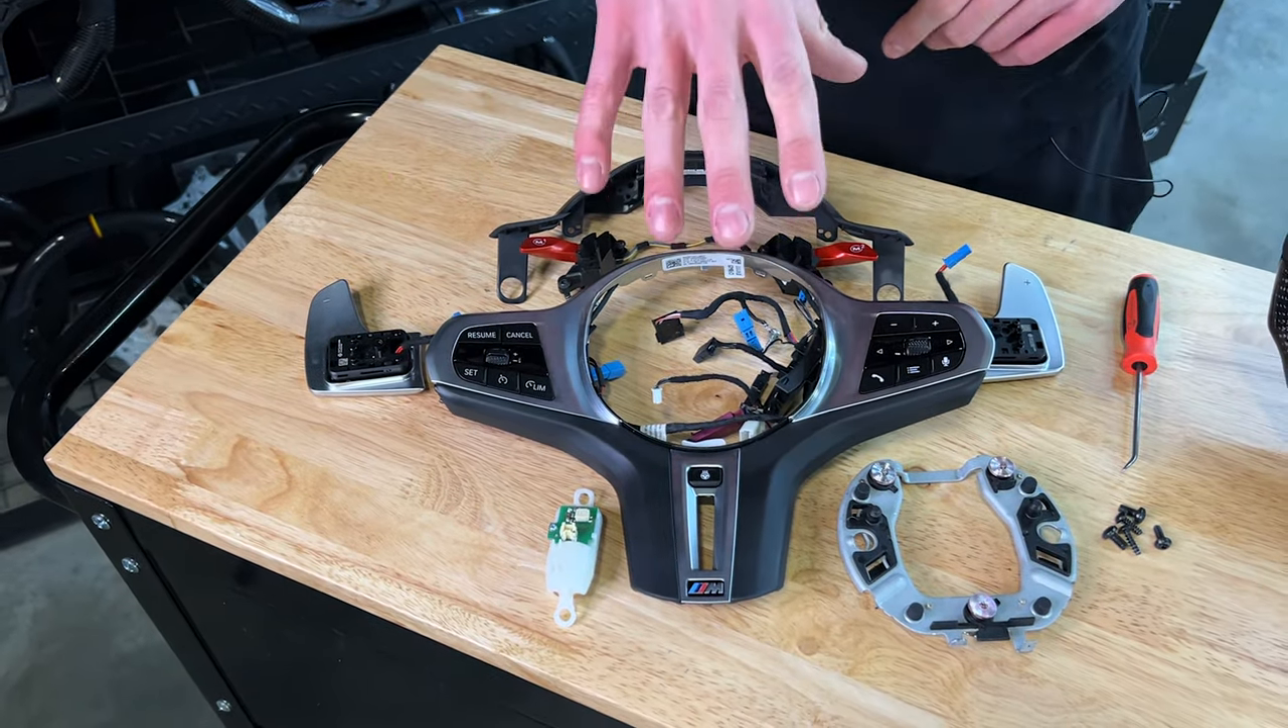So guys we've got all of our peripherals here taken off of the OEM steering wheel.